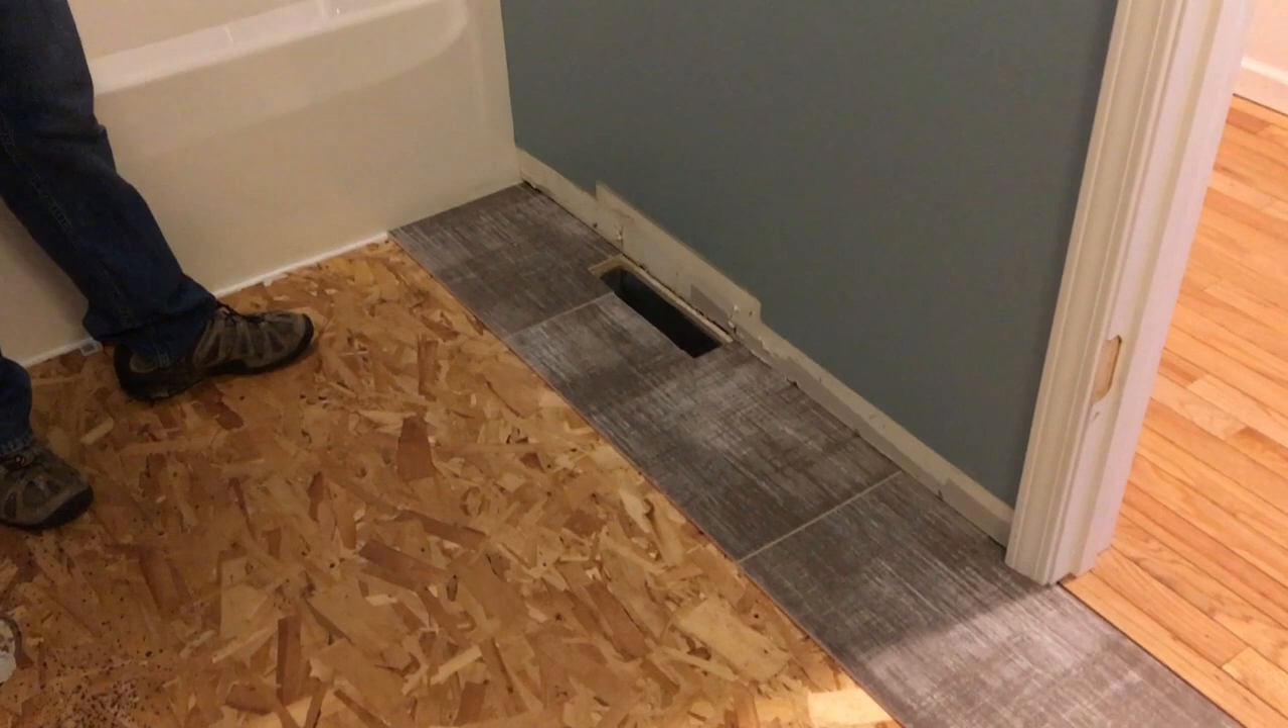So, uh, if you take a look at this, we've got our first row in place. I had to make a few cuts around that.